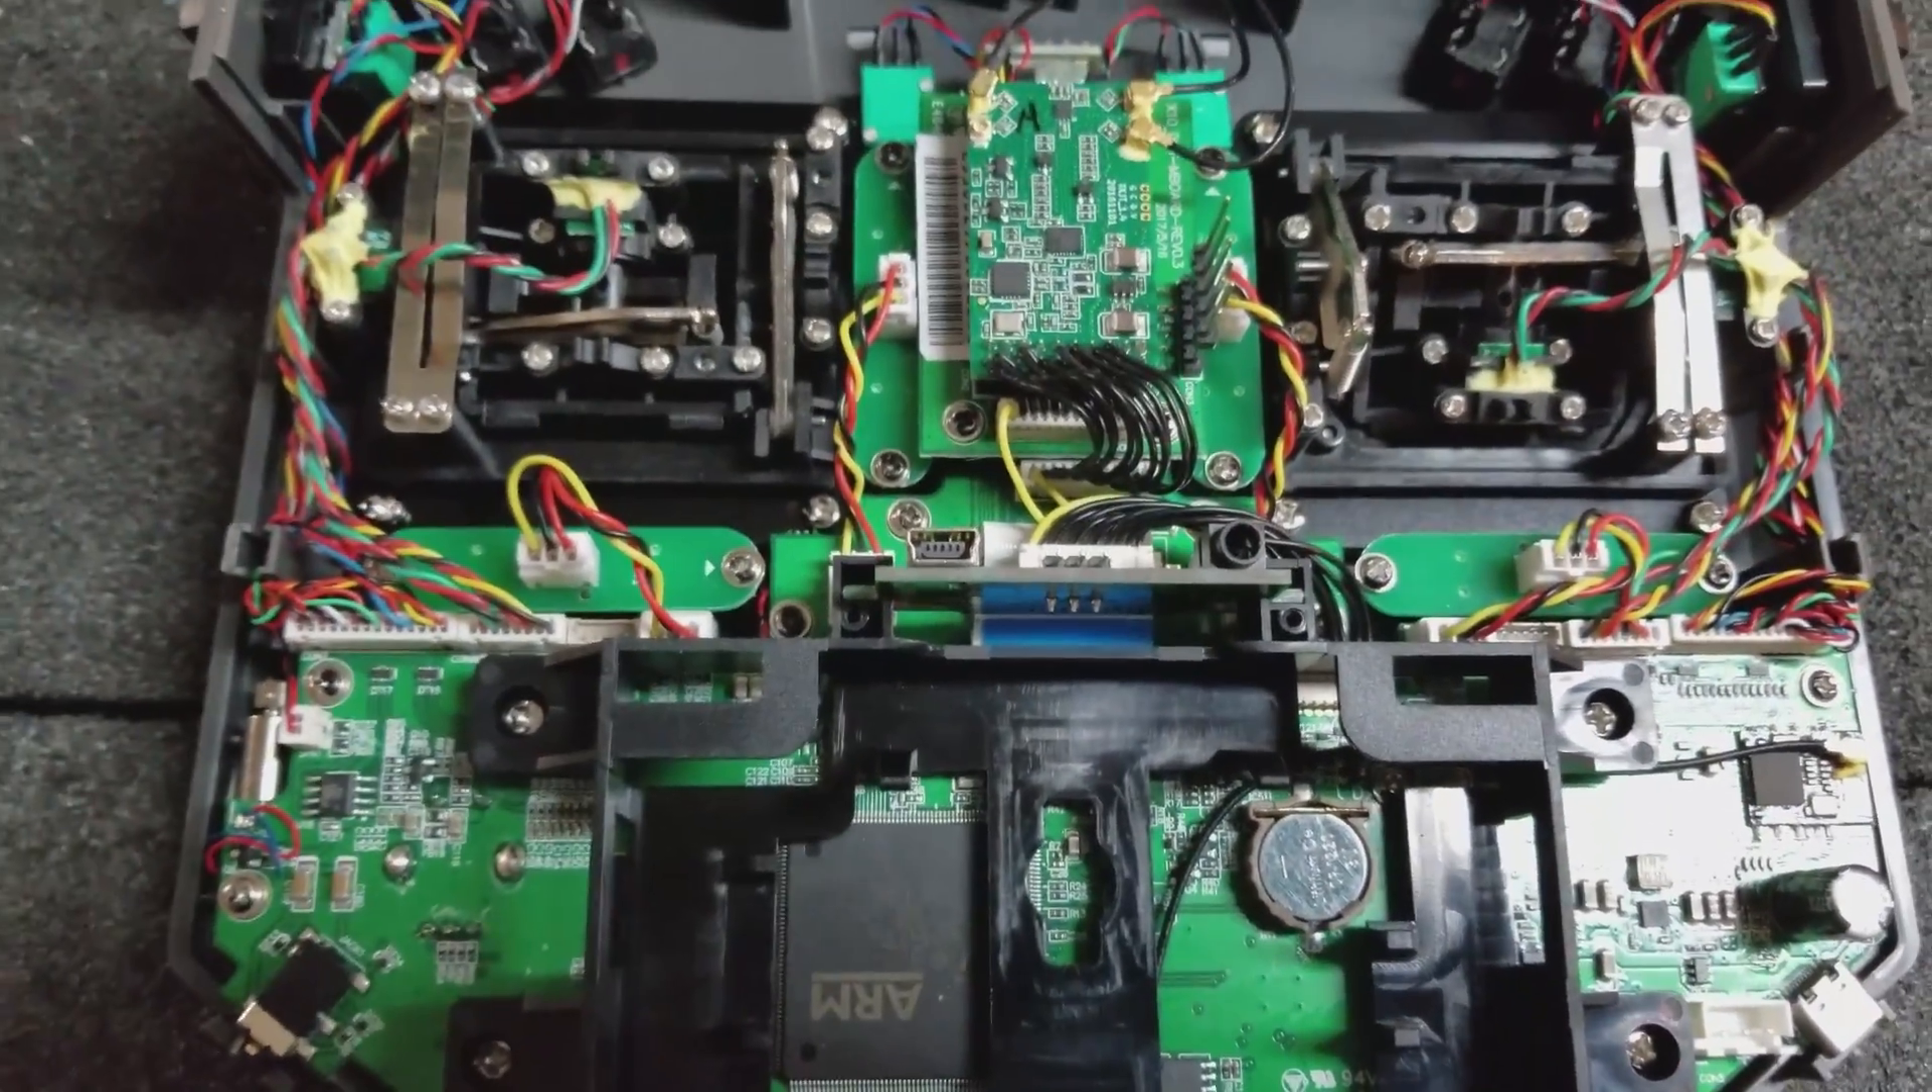All right, here's the back case of the radio removed.